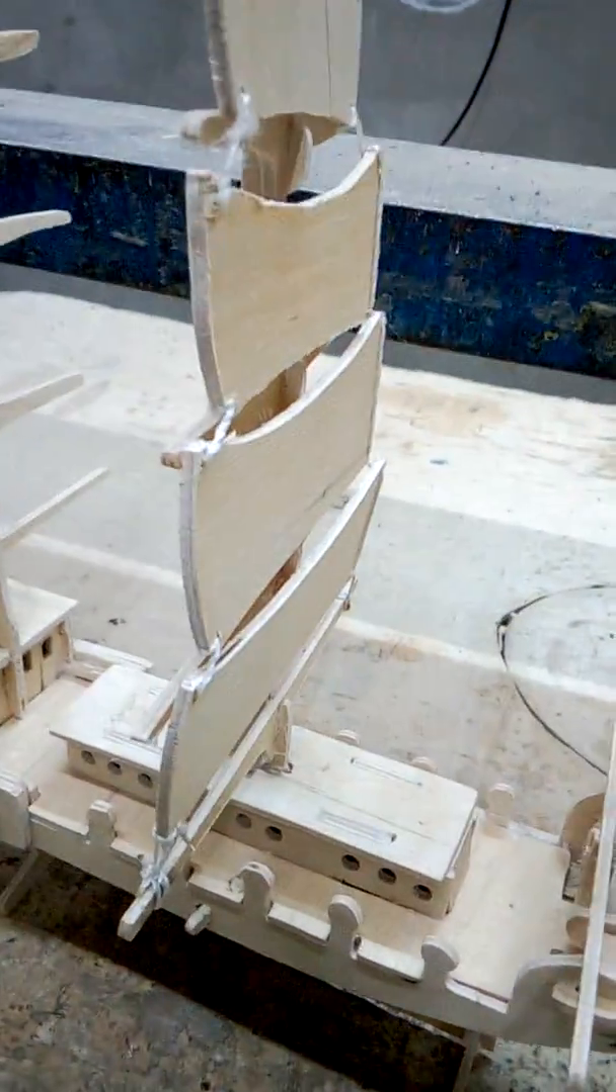يعني أنا ركبت الشراع الاولاني بالشكل كده وحنبدأ نركب الثاني.